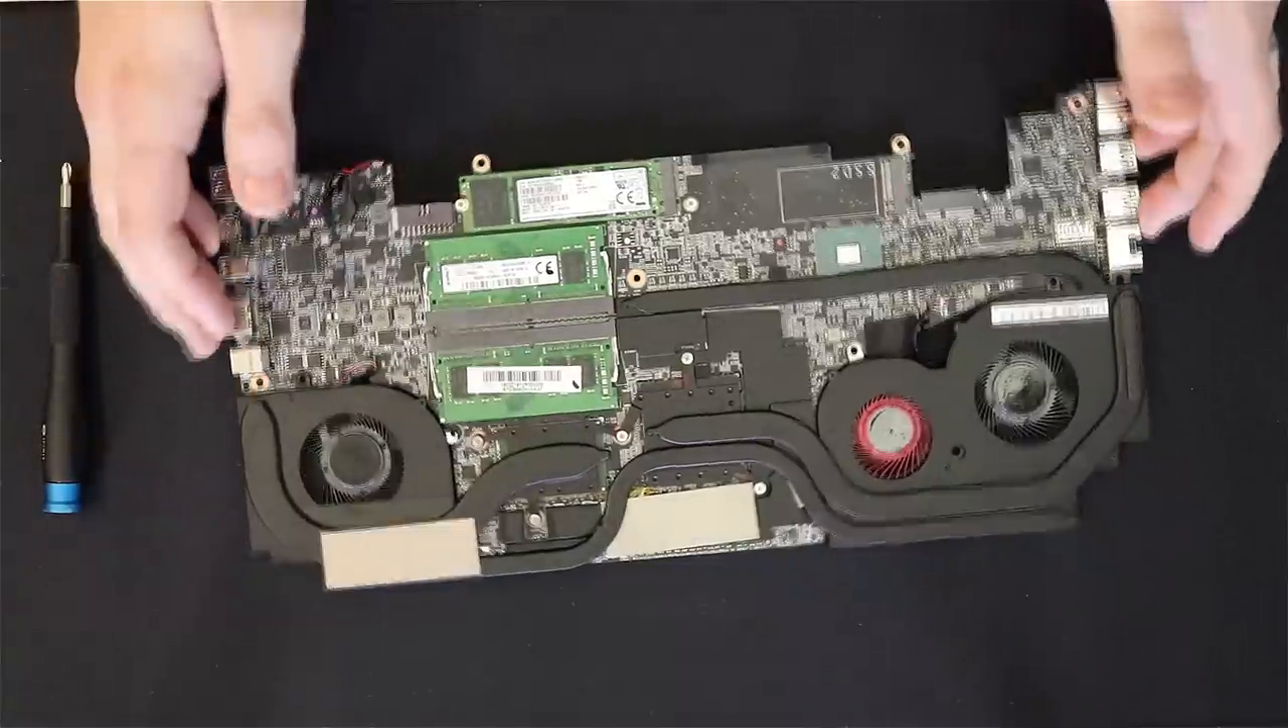And there we go. You have your motherboard out.